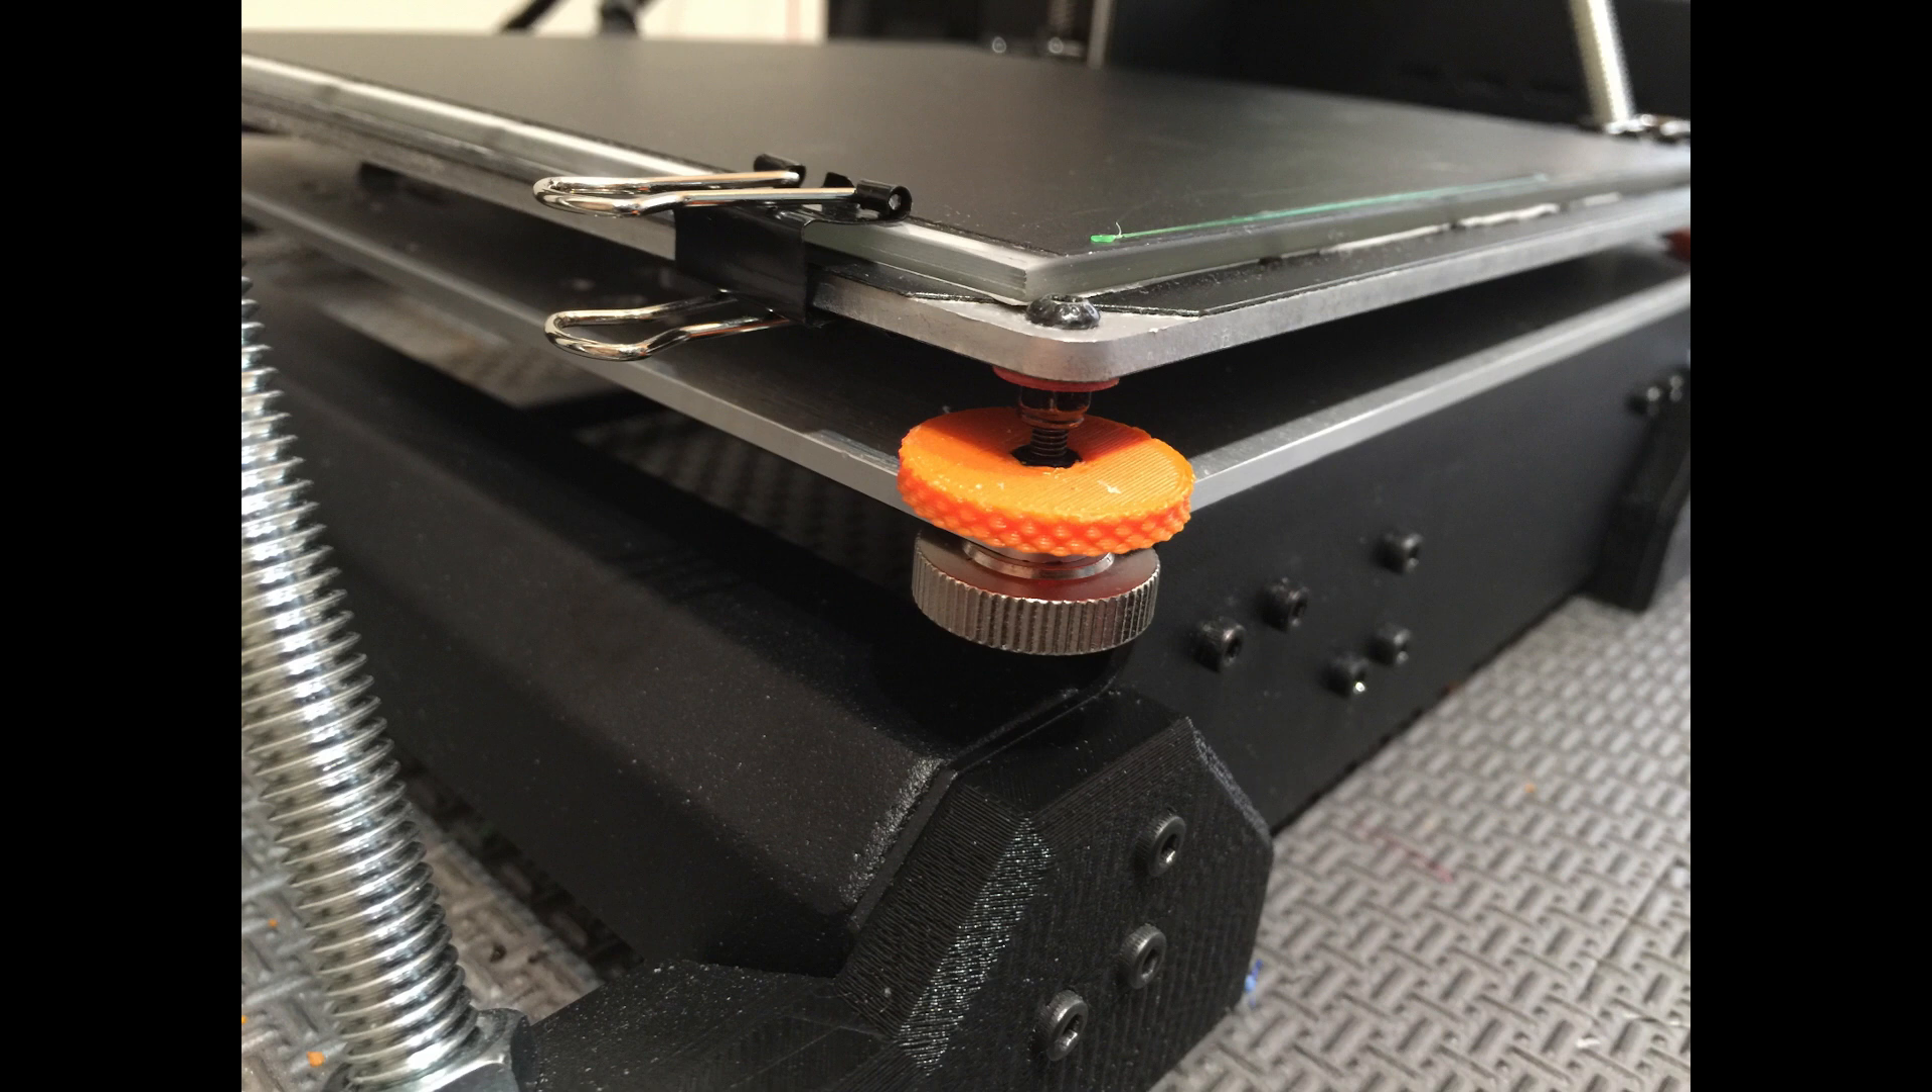If you own this printer I'm sure you've noticed by now that I have two sets of thumb screws holding my hotbed in place instead of springs.